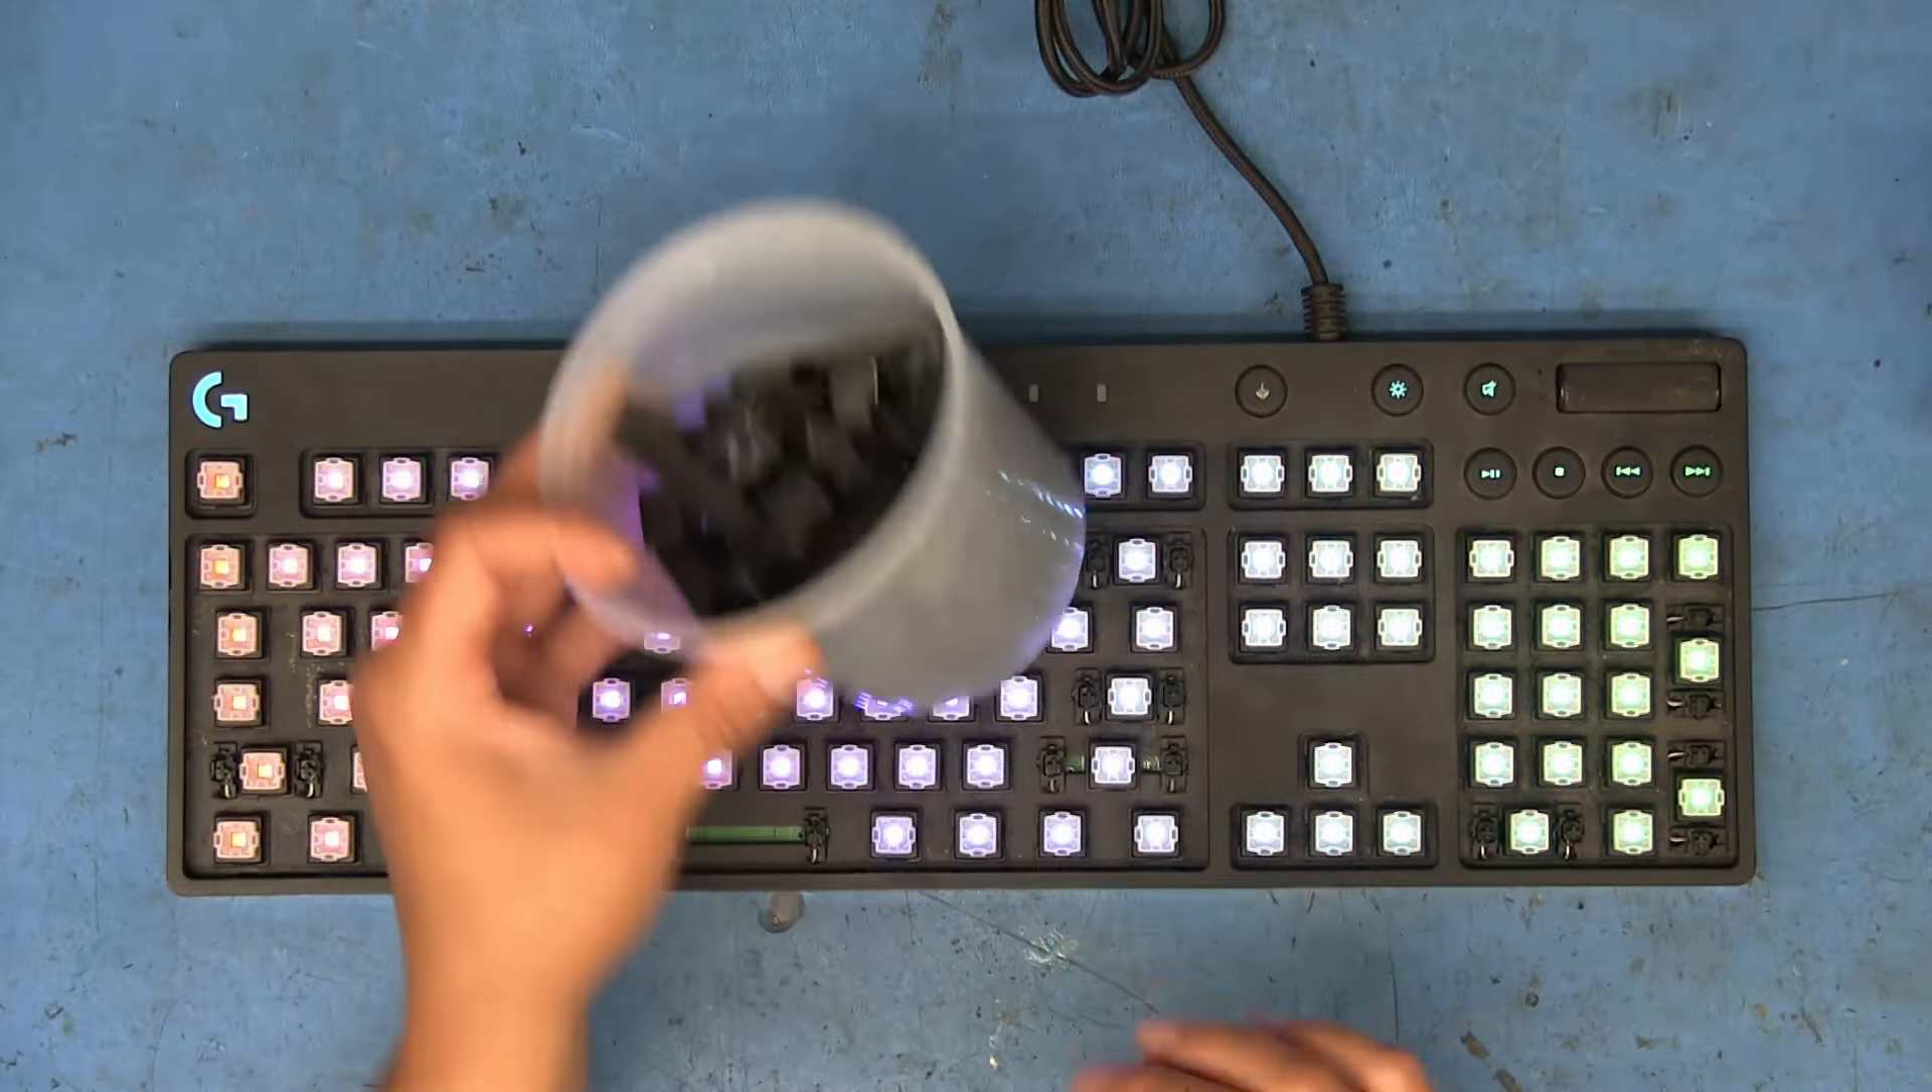We've got a keyboard, although at the moment it doesn't look like a complete keyboard, but that's only because I've already removed all the keys off the switches and put them in this little tub.